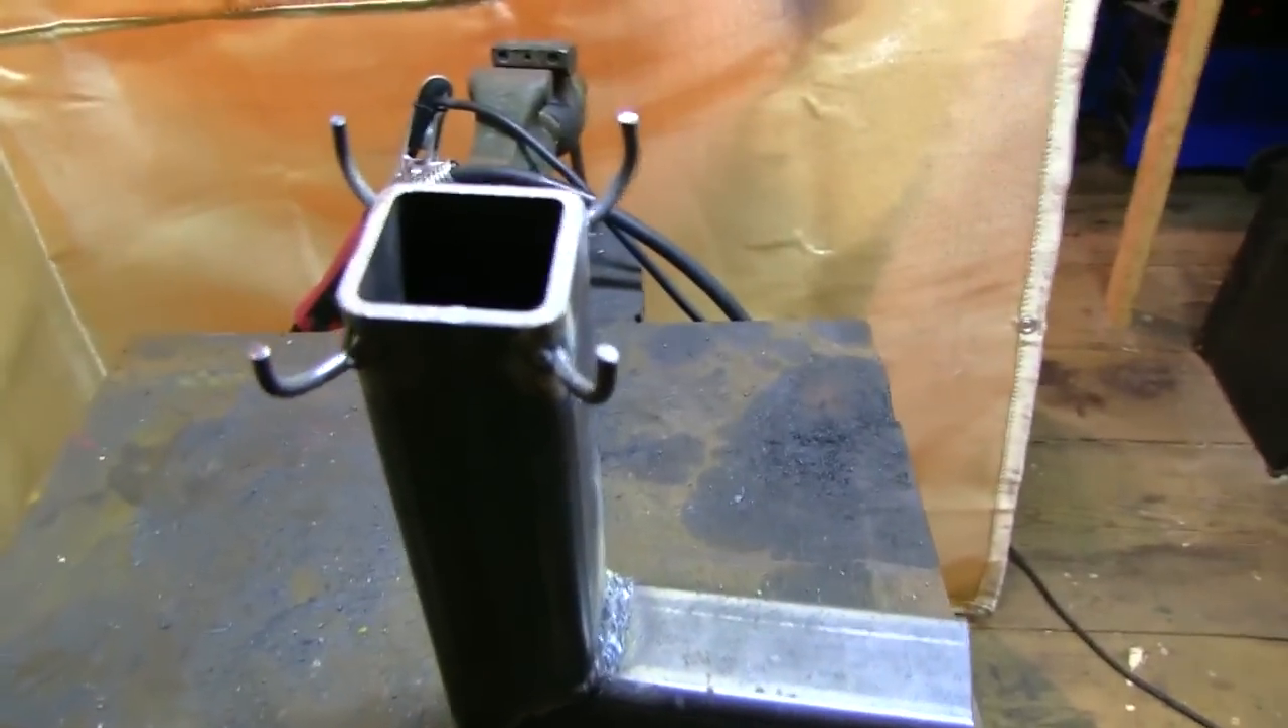We'll probably do the light up in another video, but you can see the little burner holders that we welded on up here.